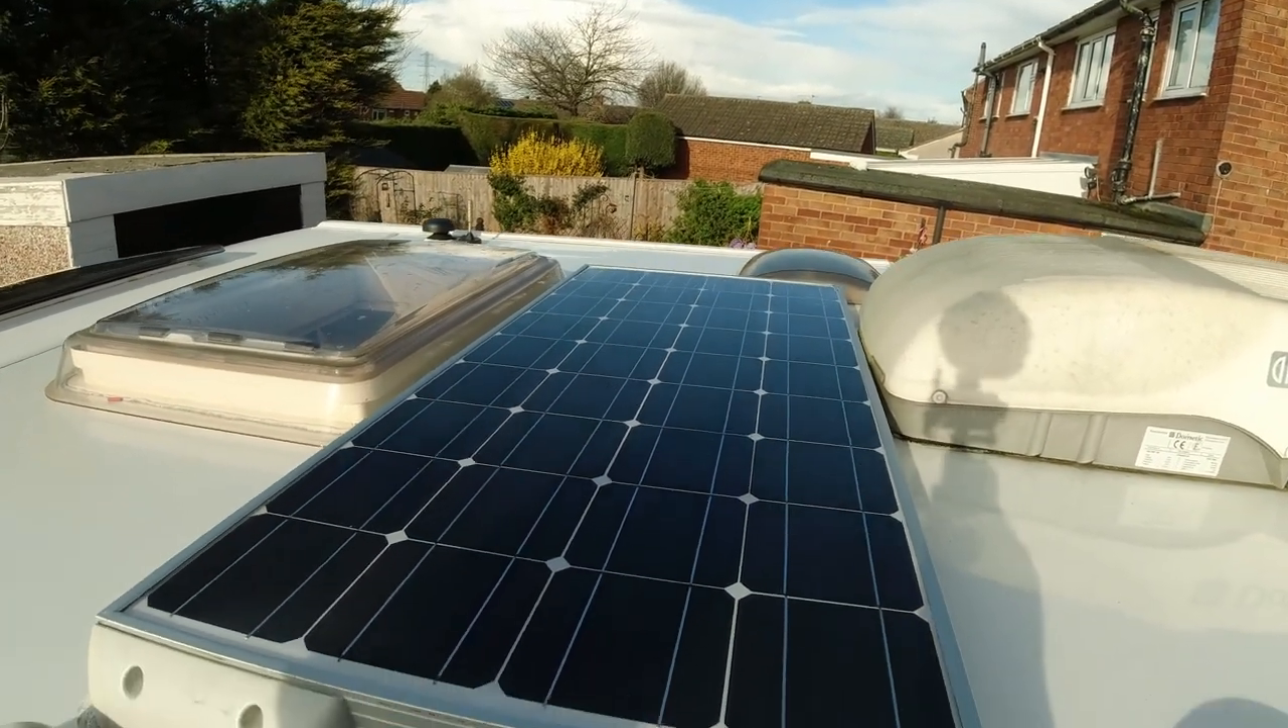I've got the old solar panel back on all cleaned.